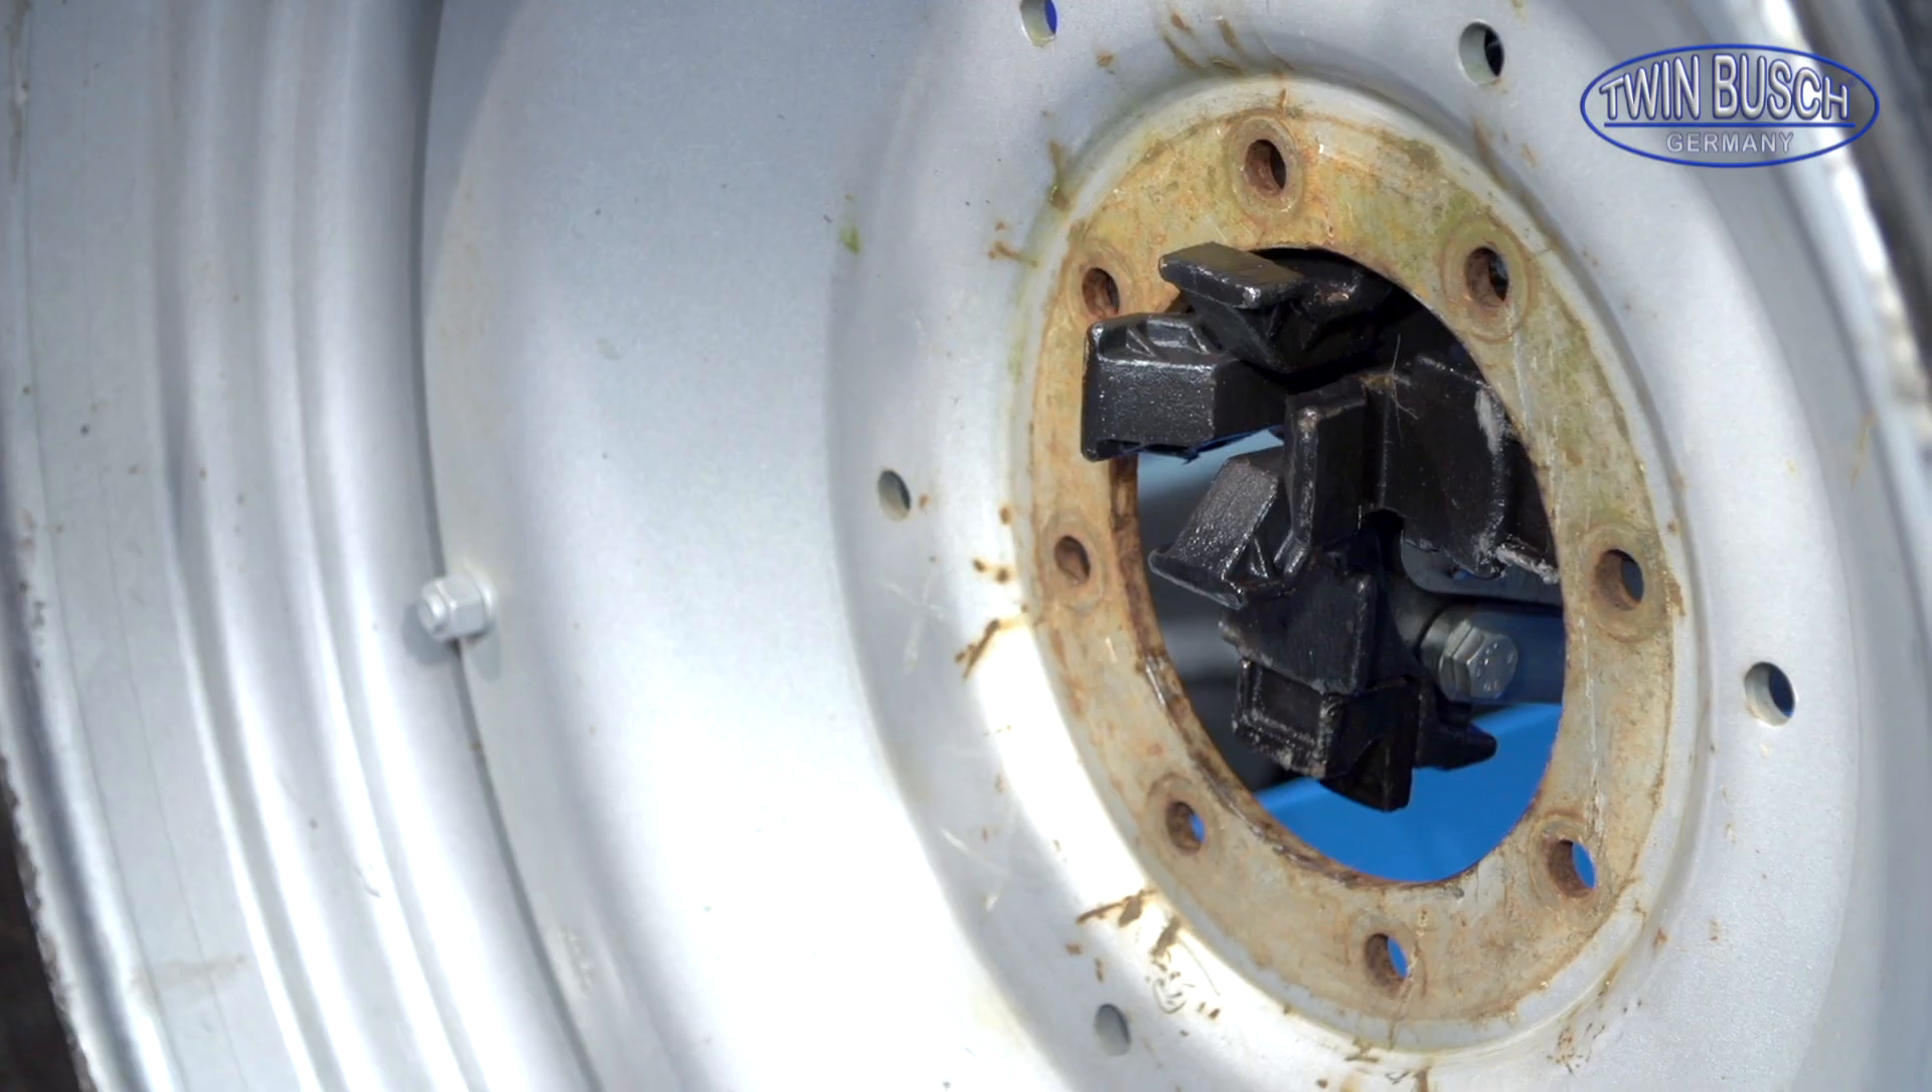Les griffes de serrage sont placées dans le trou central de la jante.